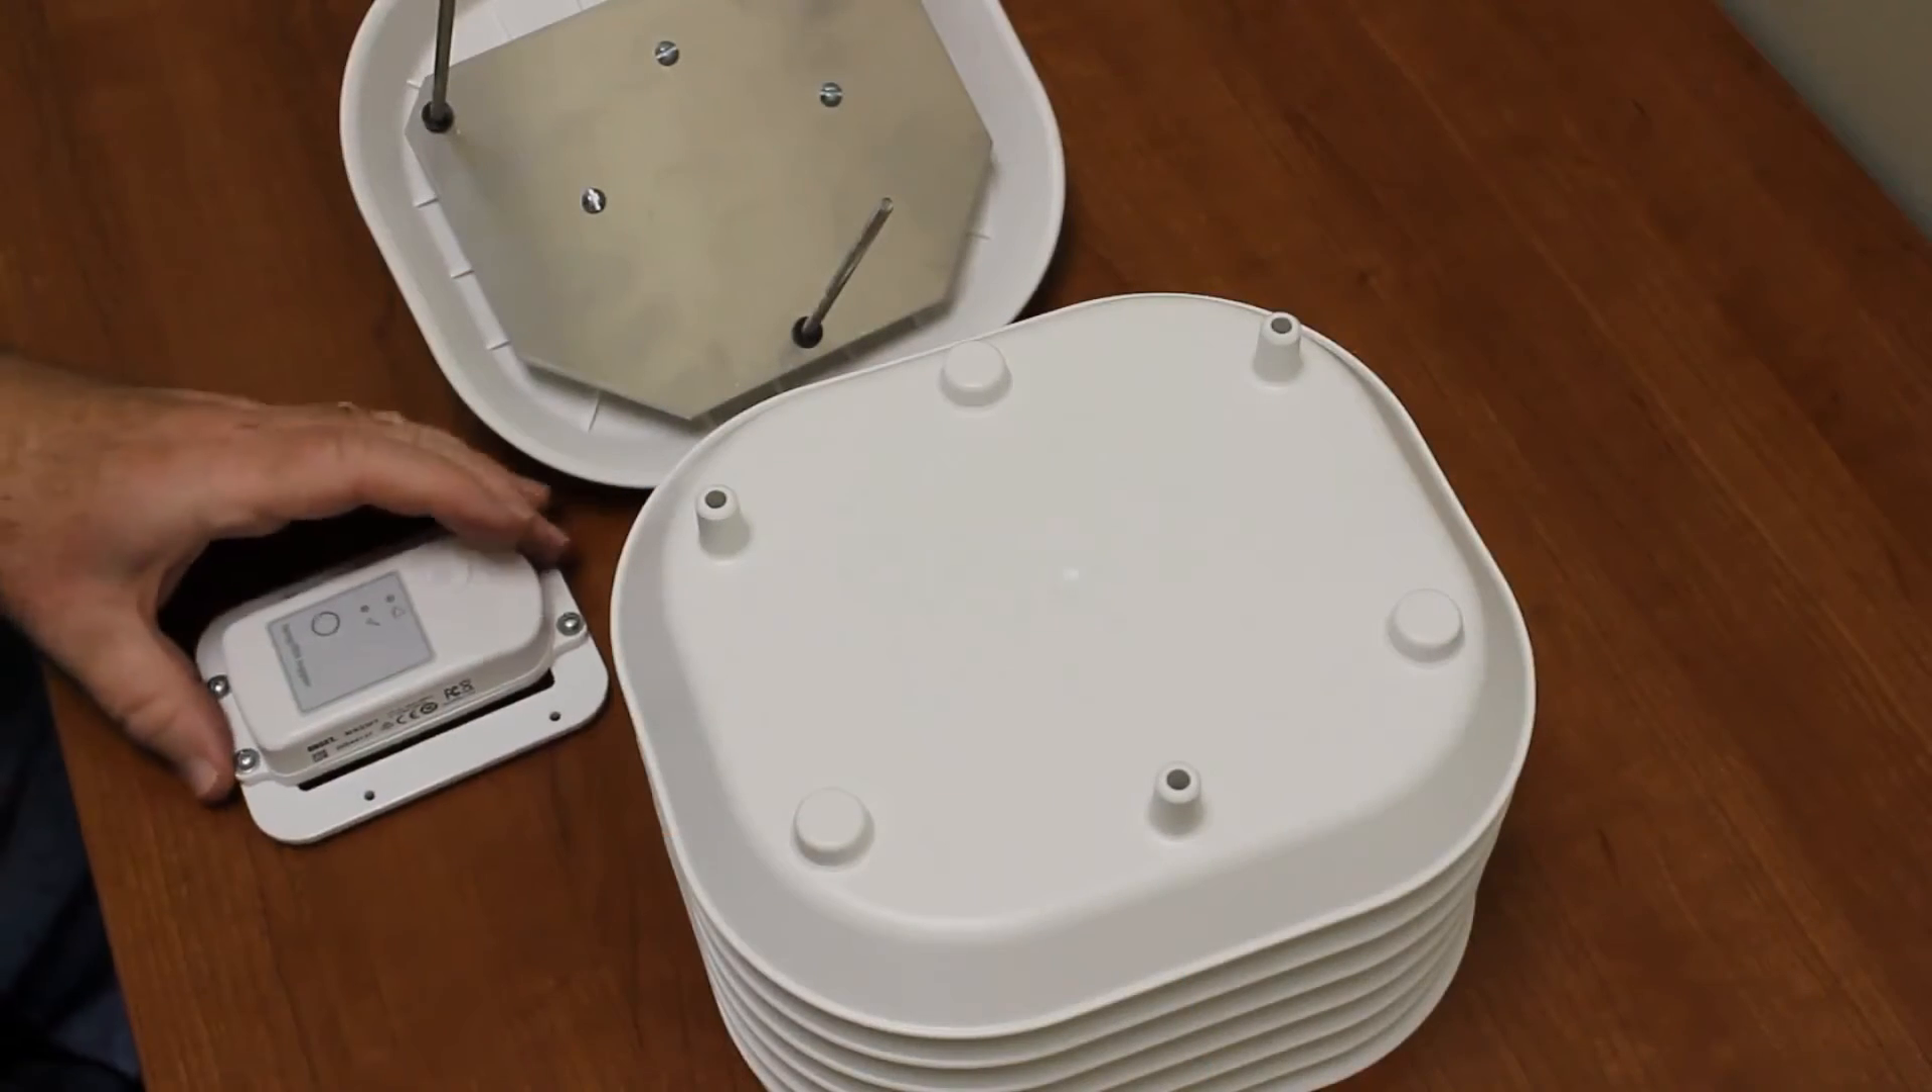We have our data logger mounted on our bracket.